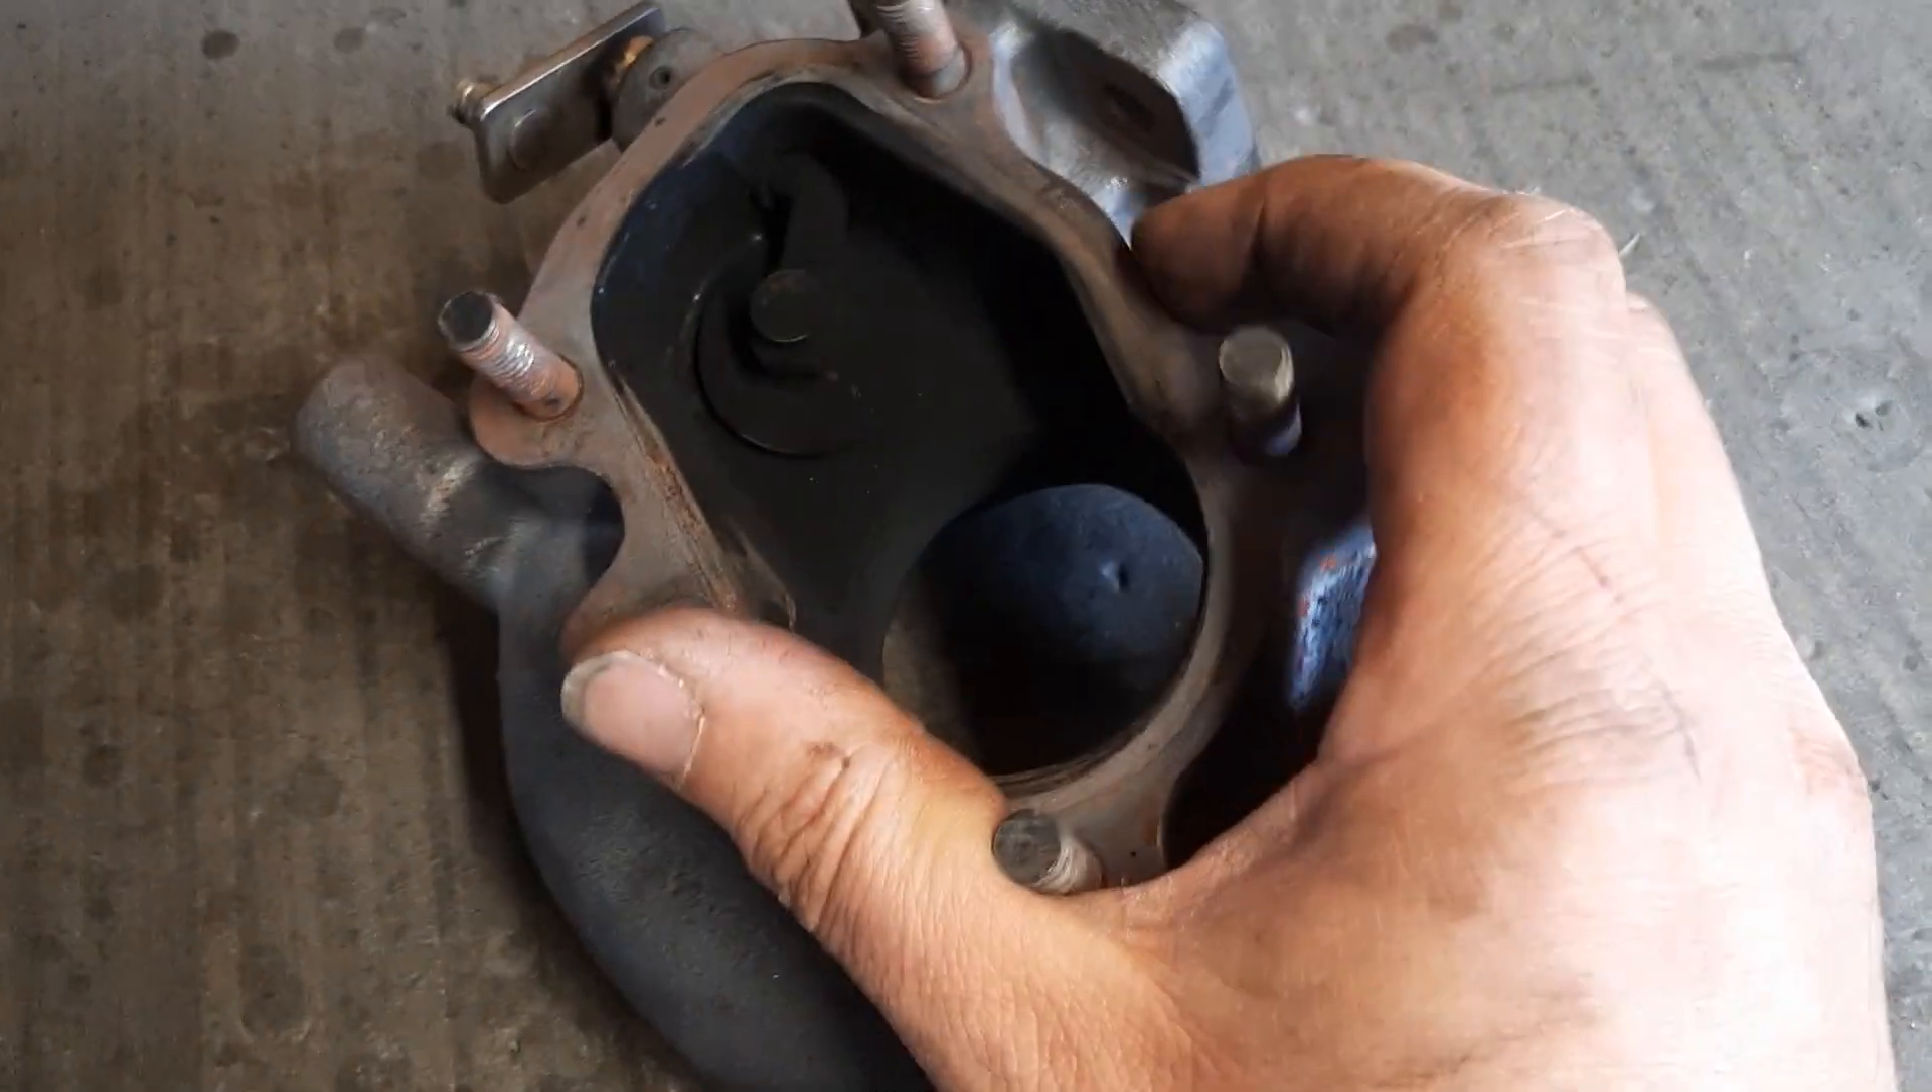We've got this exhaust hot side off just the casting with the wastegate in it.